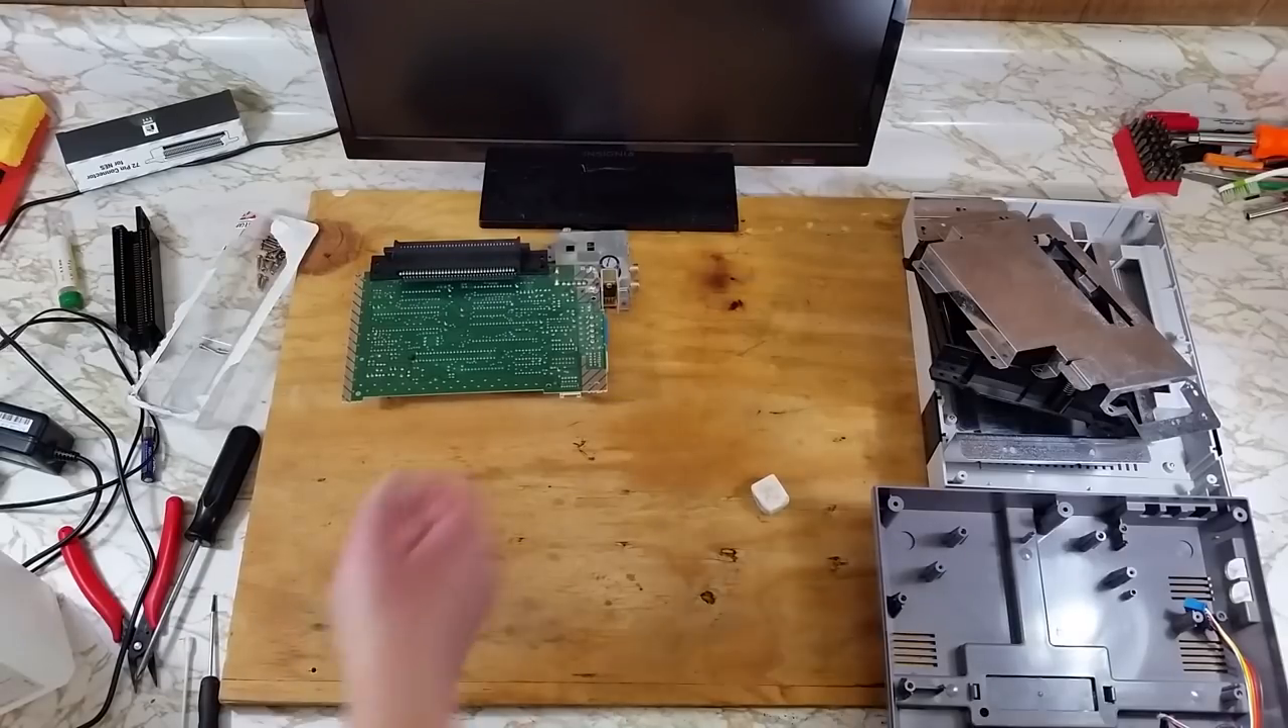Well, we have the console apart.